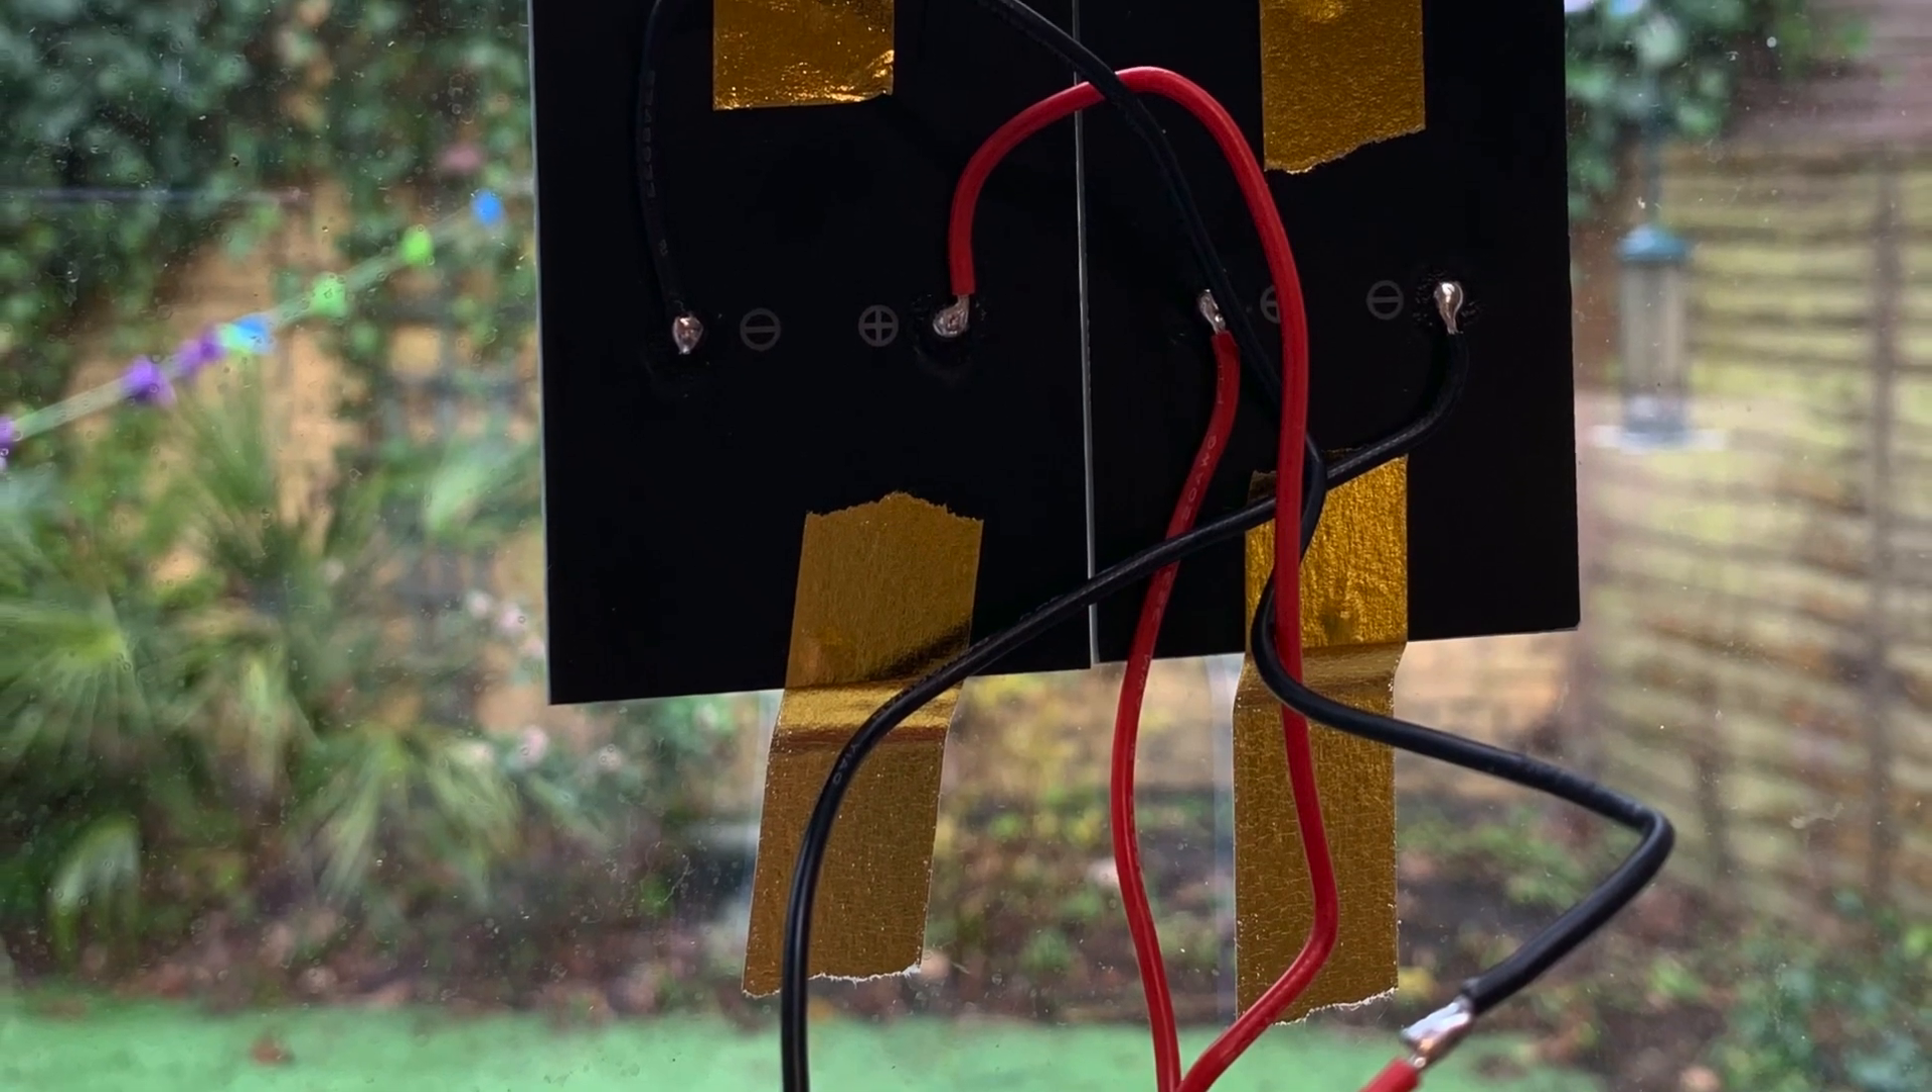Then for testing I've just sellotaped the two panels onto the kitchen window. One next door to the other with the wires trailing inelegantly below.